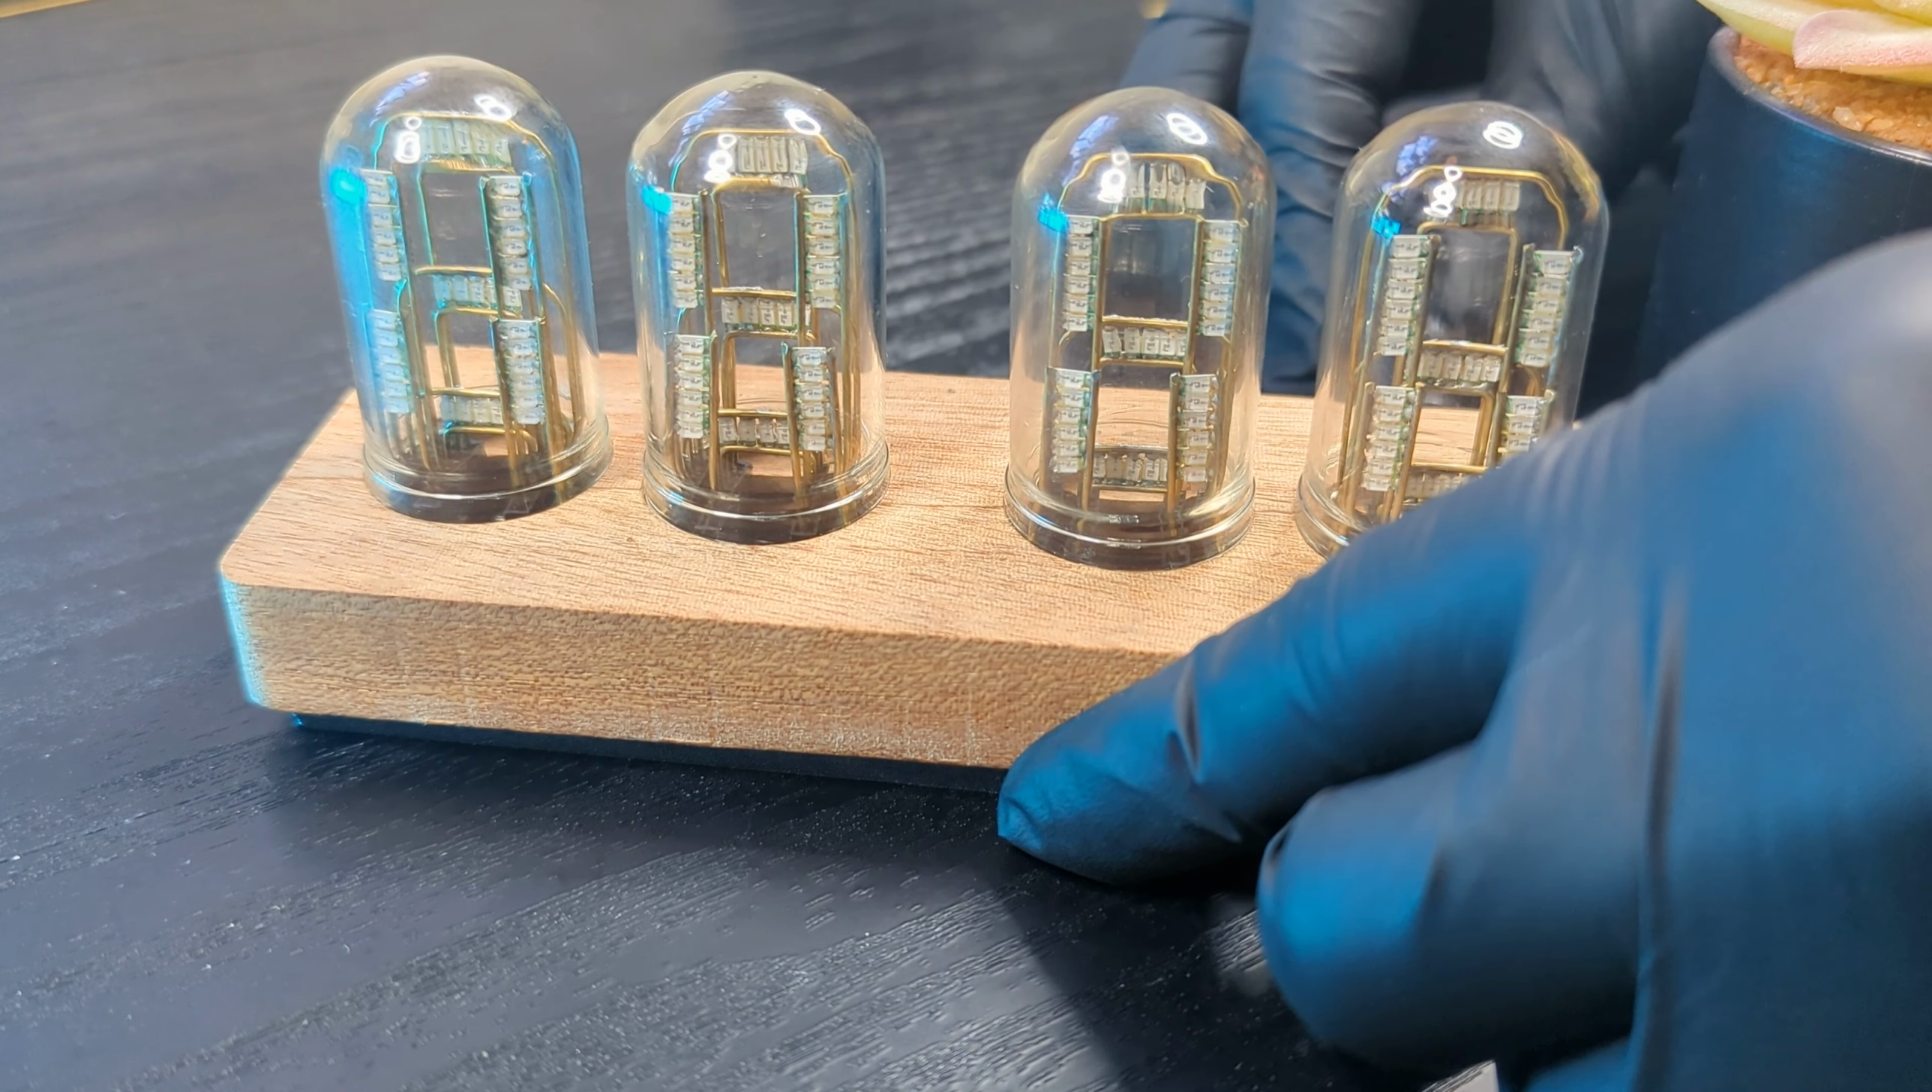Now to give it that Nixie tube look I got some of these glass tubes and put them on top of the housing.